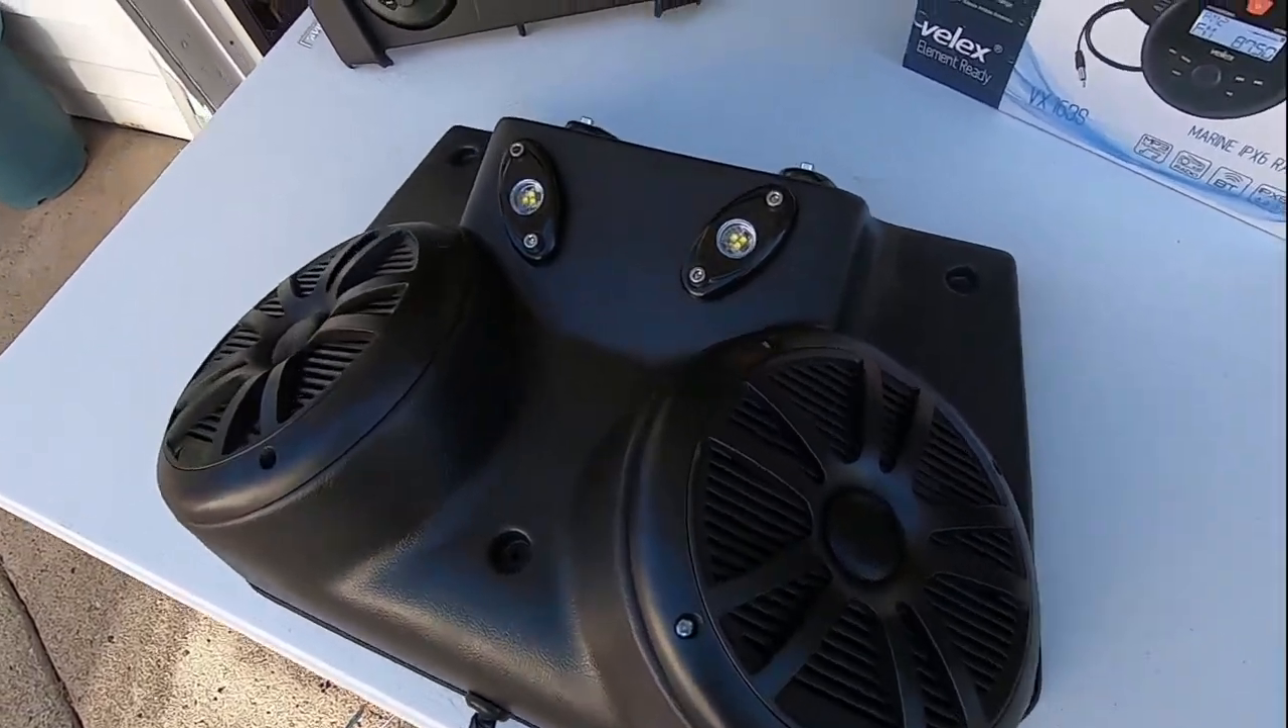All right, so I got the six and a halfs installed in the ceiling console here.